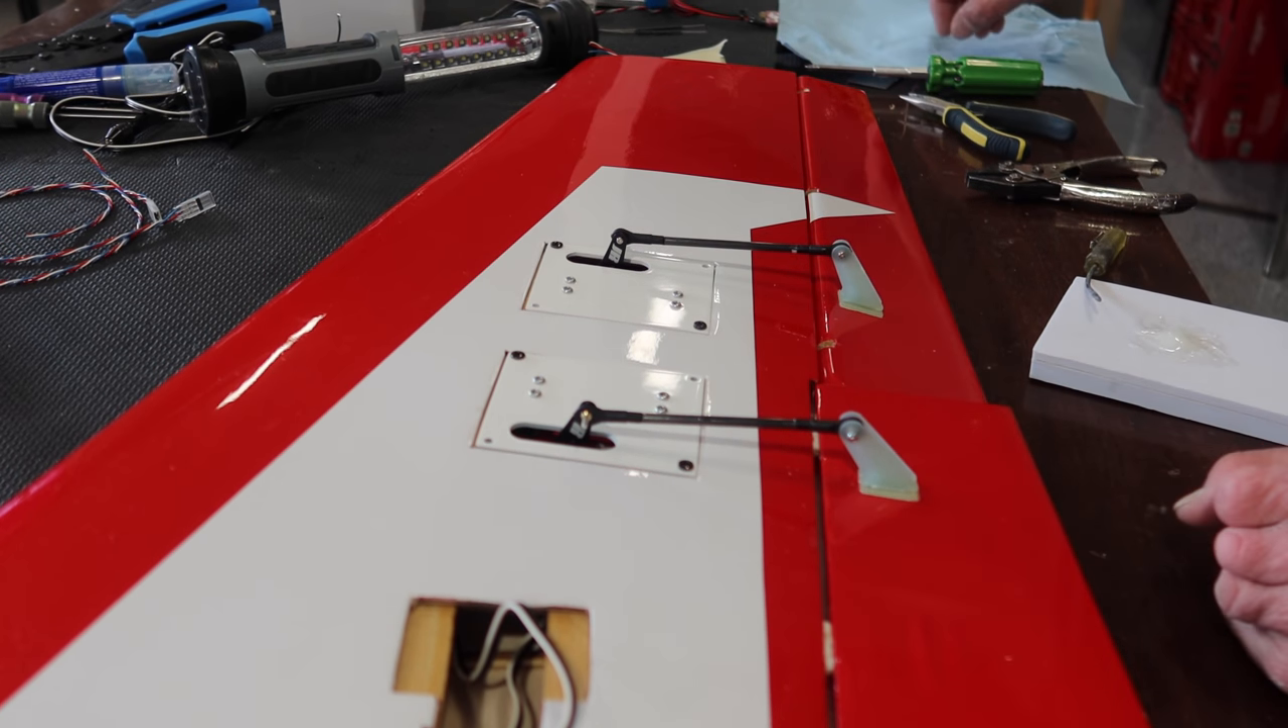We've got our carbon rods all done up all installed.